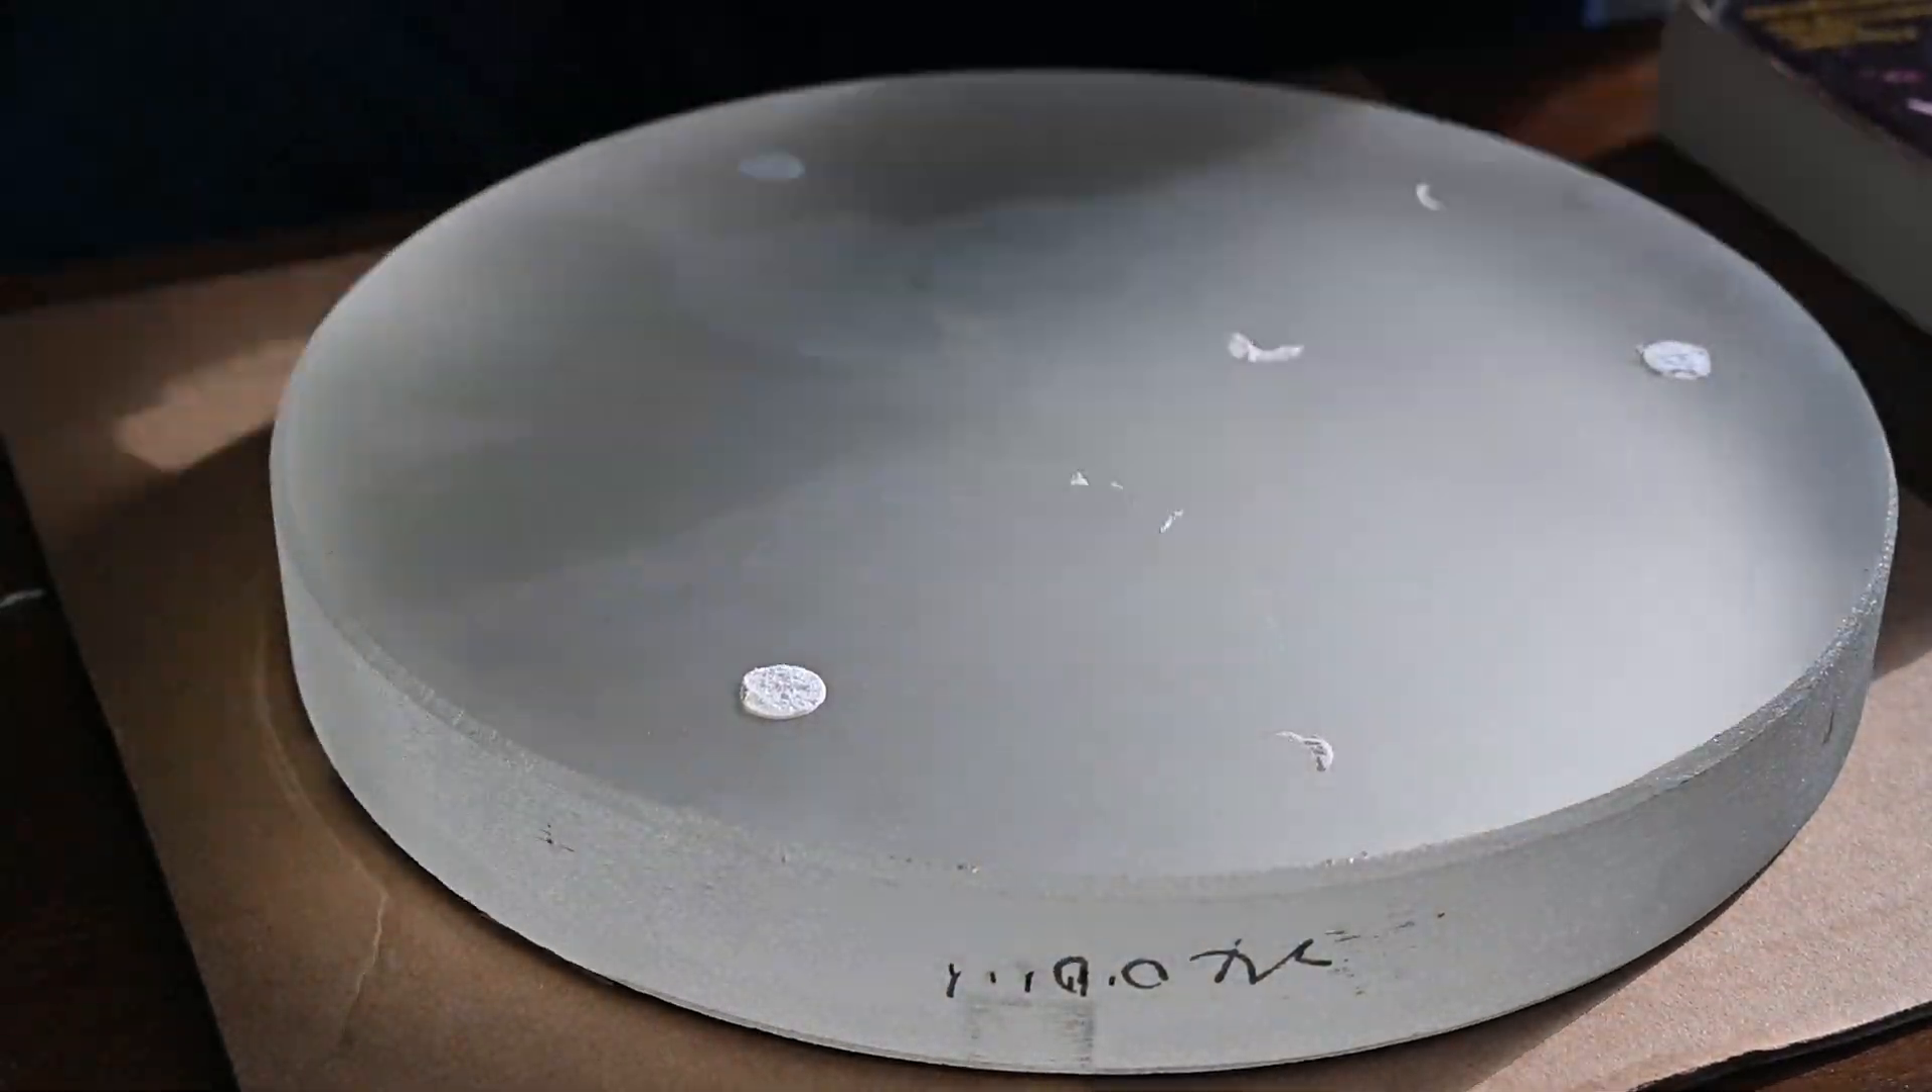I did manage to get the primary mirror free from the housing.